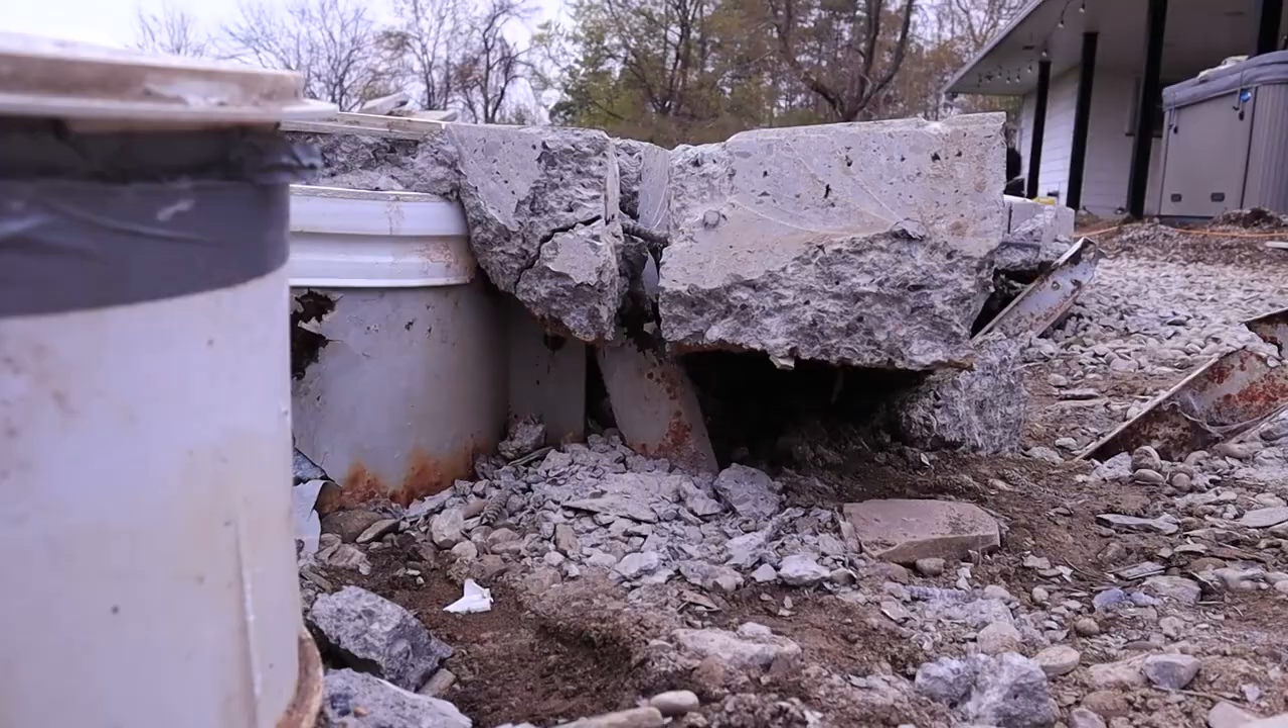Where the concrete was there was a gap underneath.